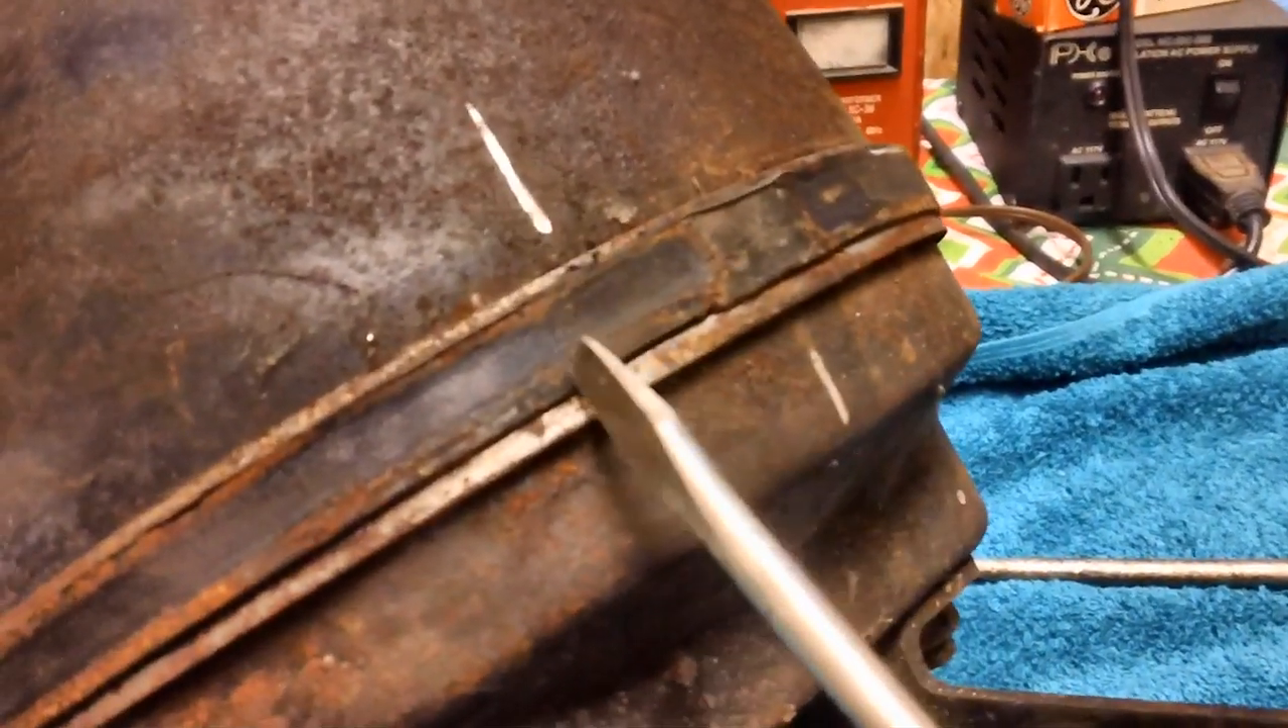There's our two alignment marks one right there and one right there and you'll notice that they're you know they don't line up right now.